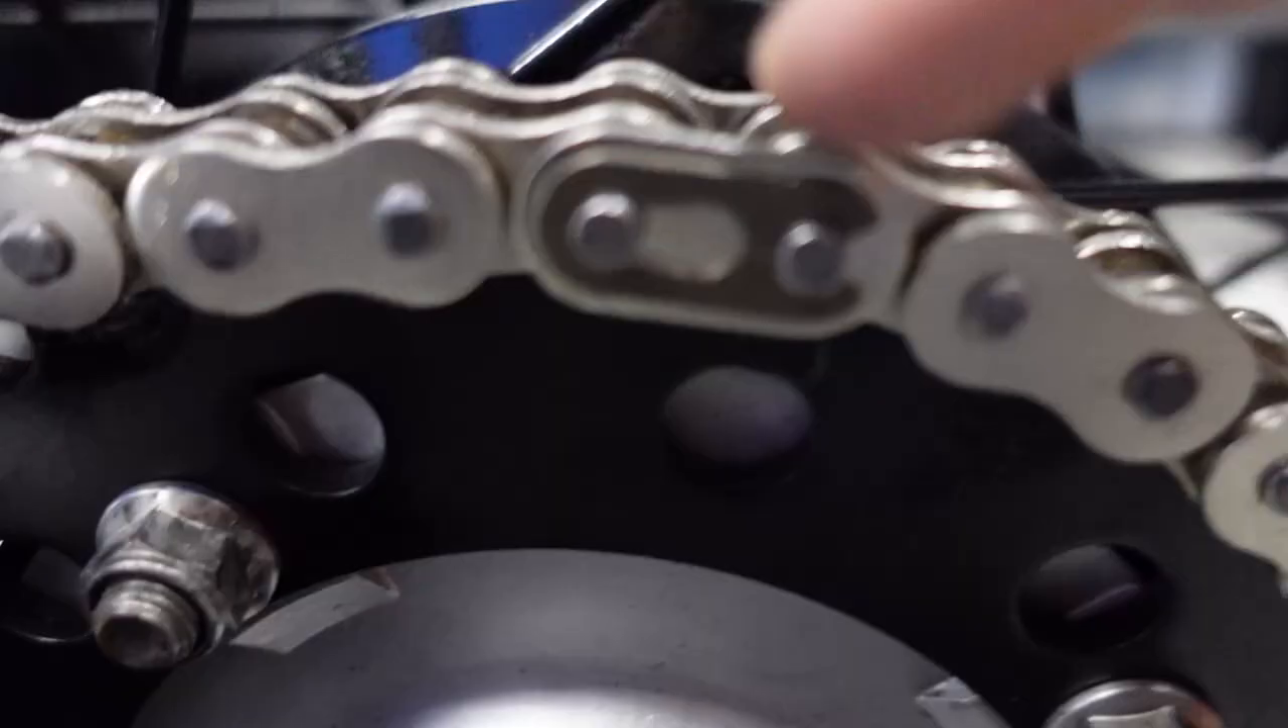All right I got the chain installed. Took a little while because I had to get this wheel forward a bit.